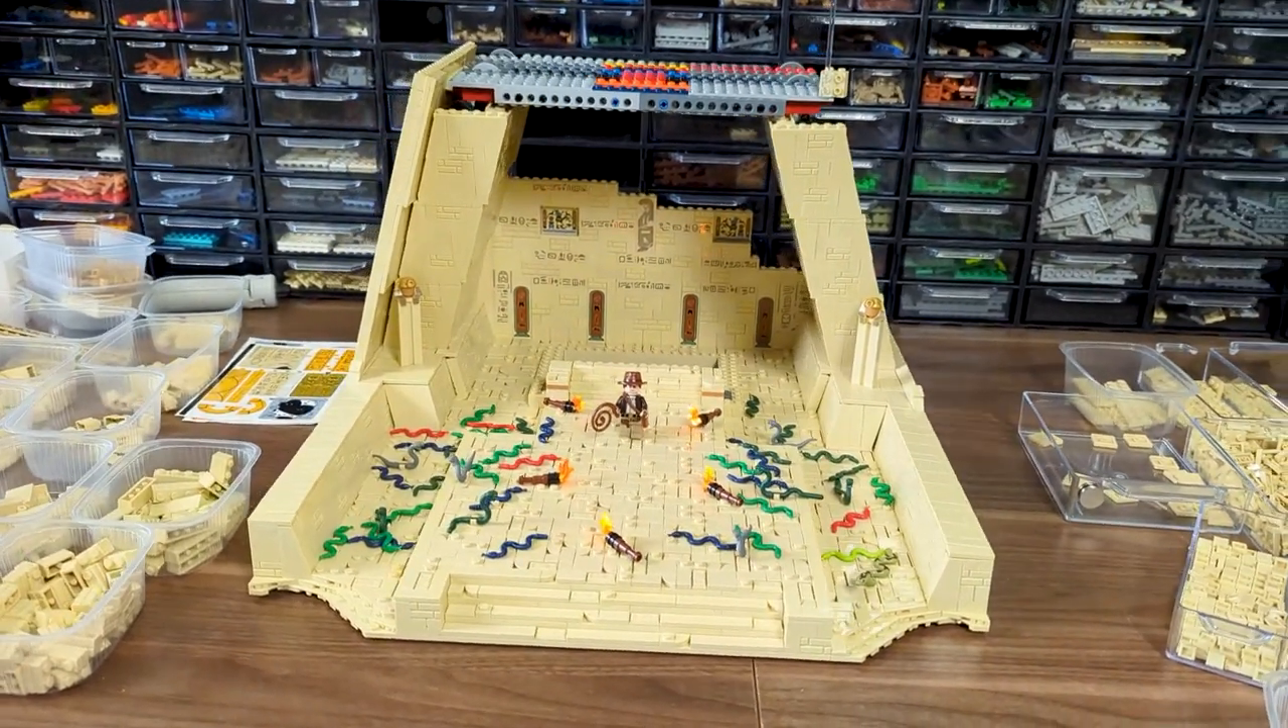The floor is nicely tiled up and looking great.